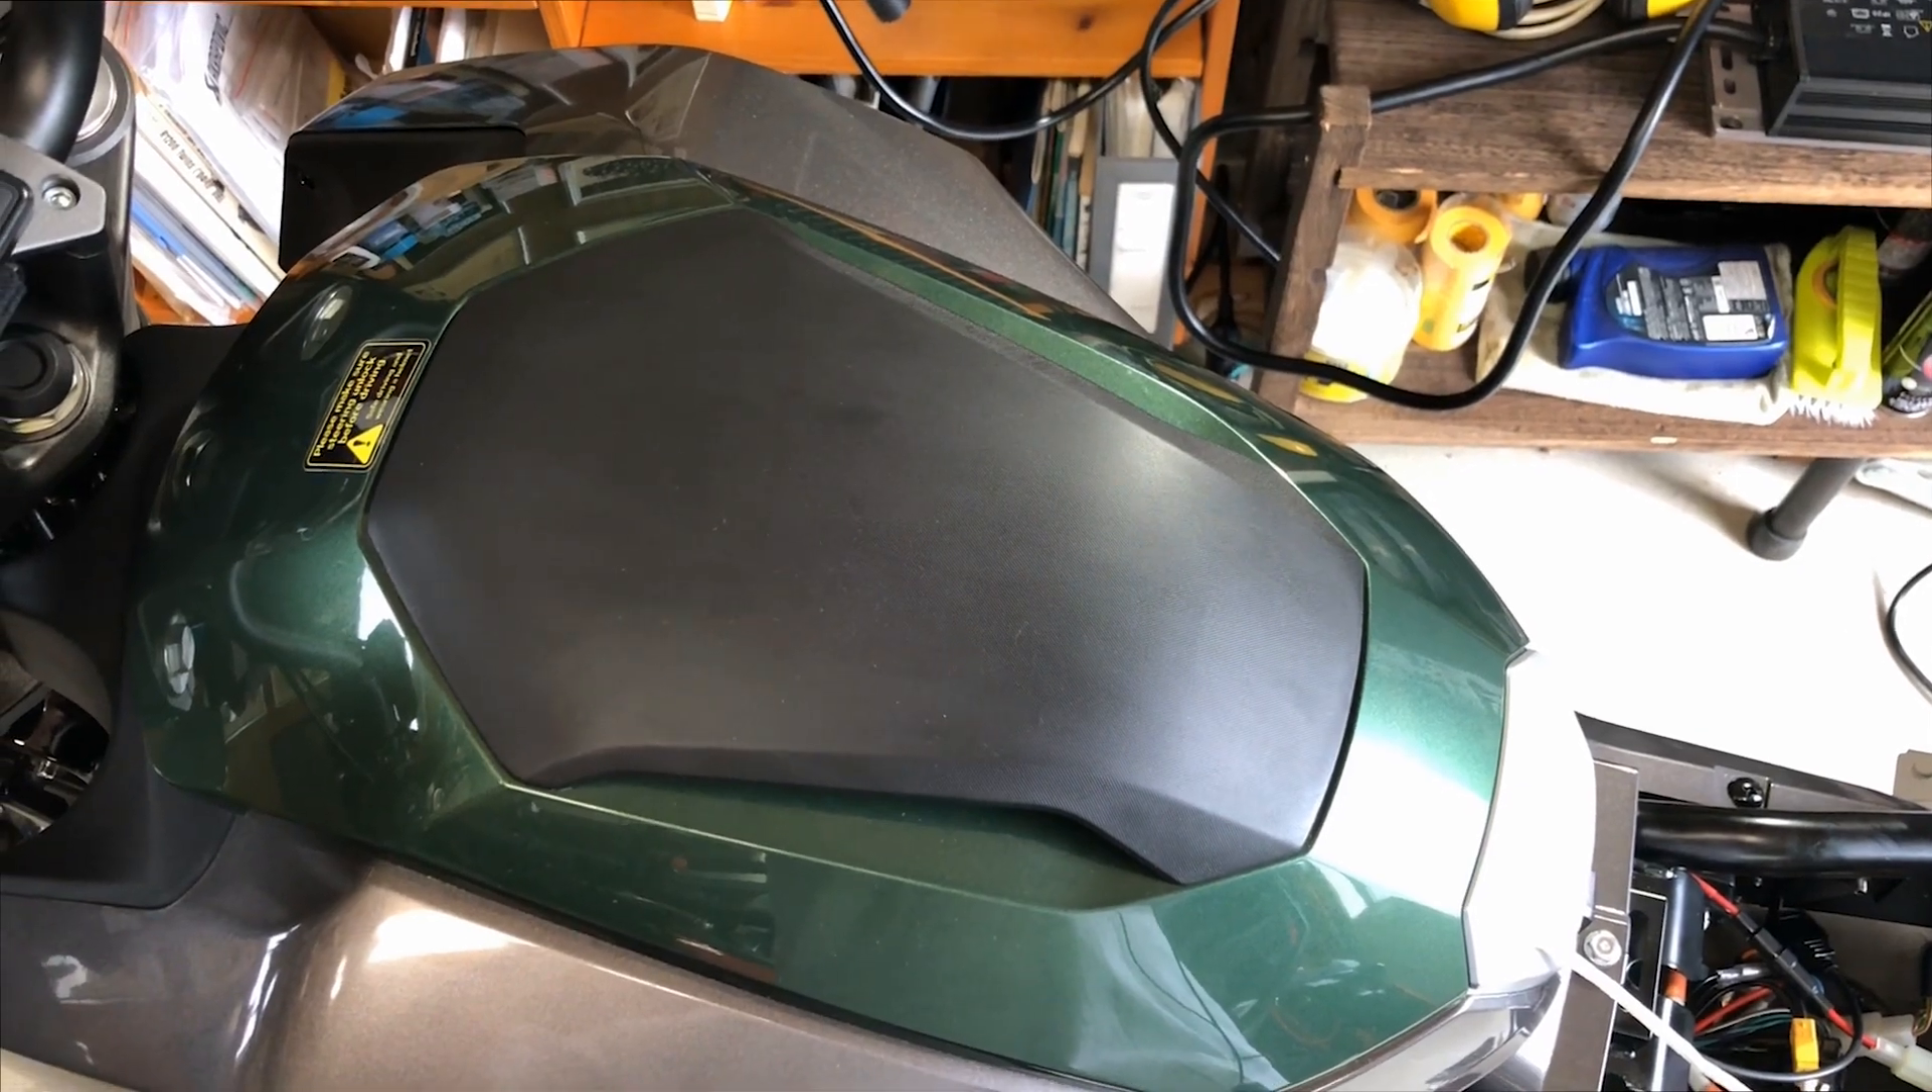The tank part is closed.